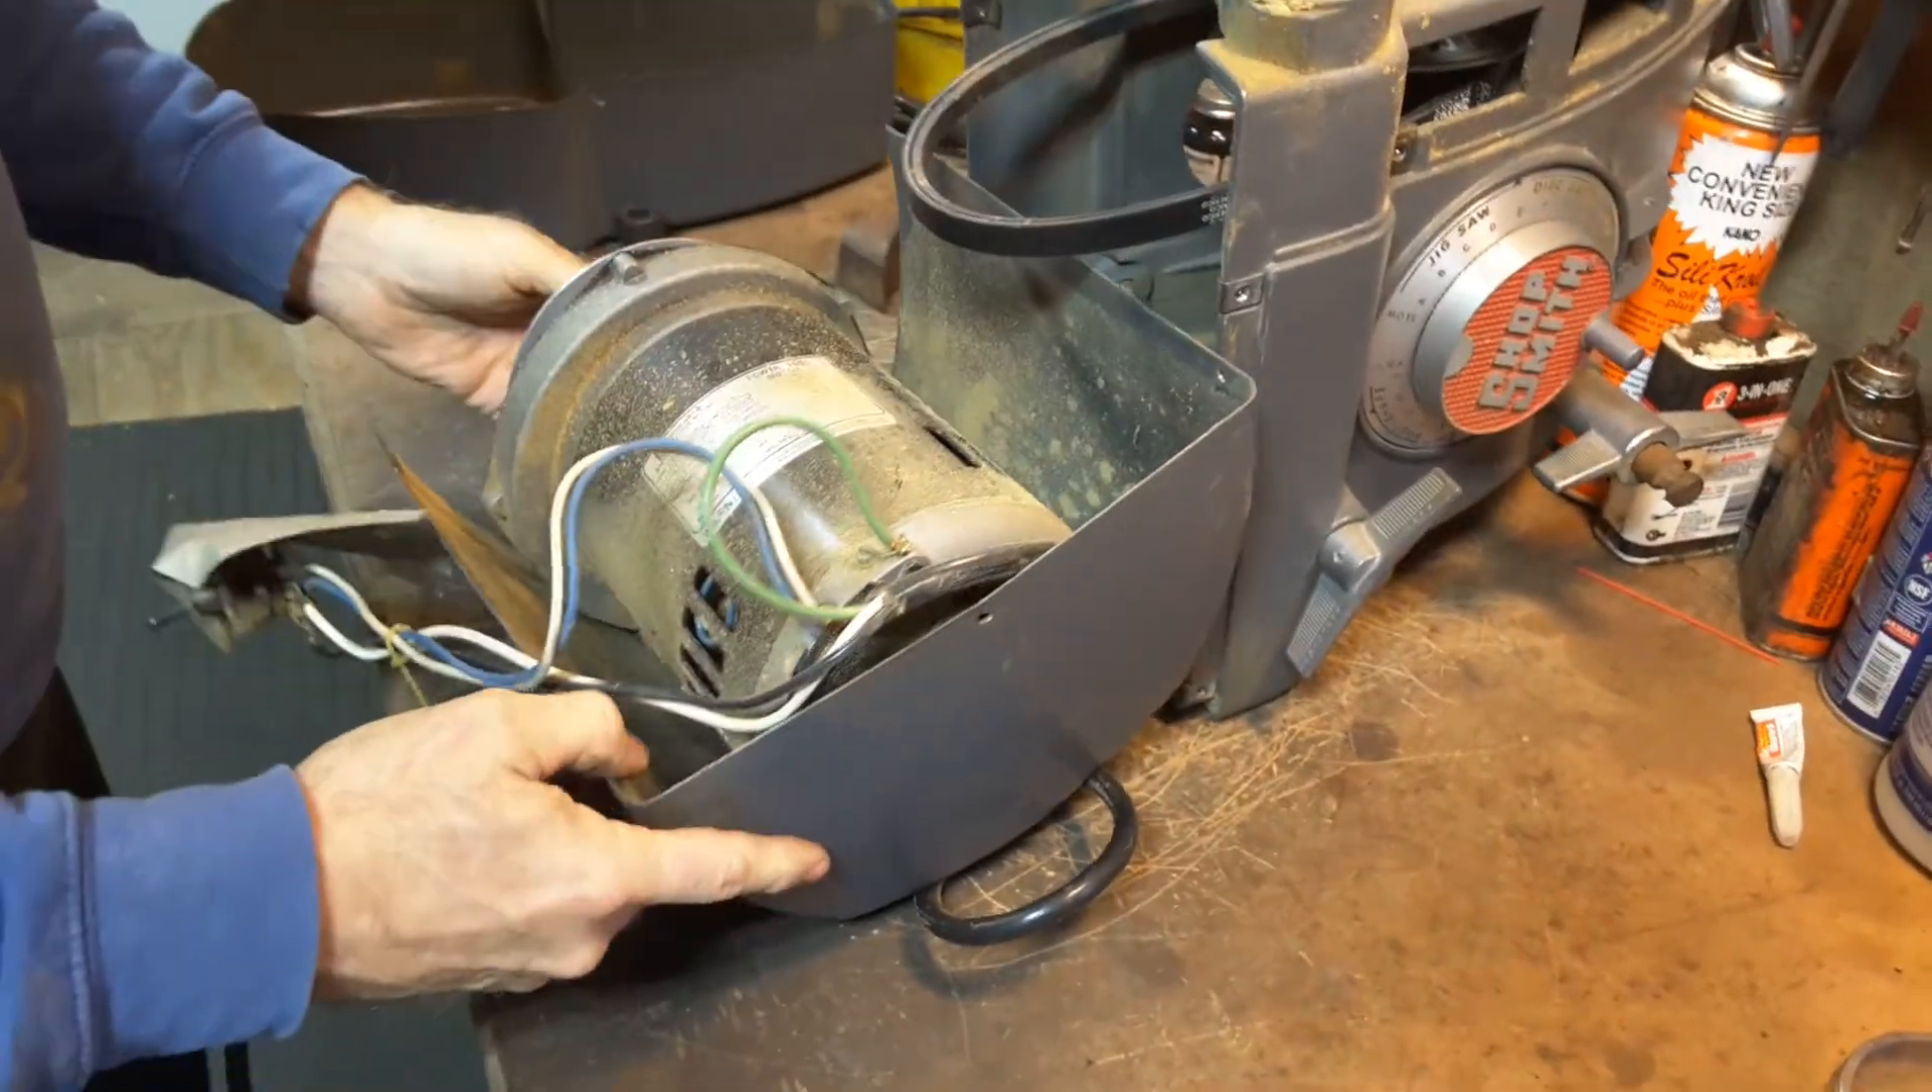So anyway, now we have the motor separated from the top part of the headstock so we can test the motor, work on the motor, fix this, tear down the rest of it, and investigate what's wrong.